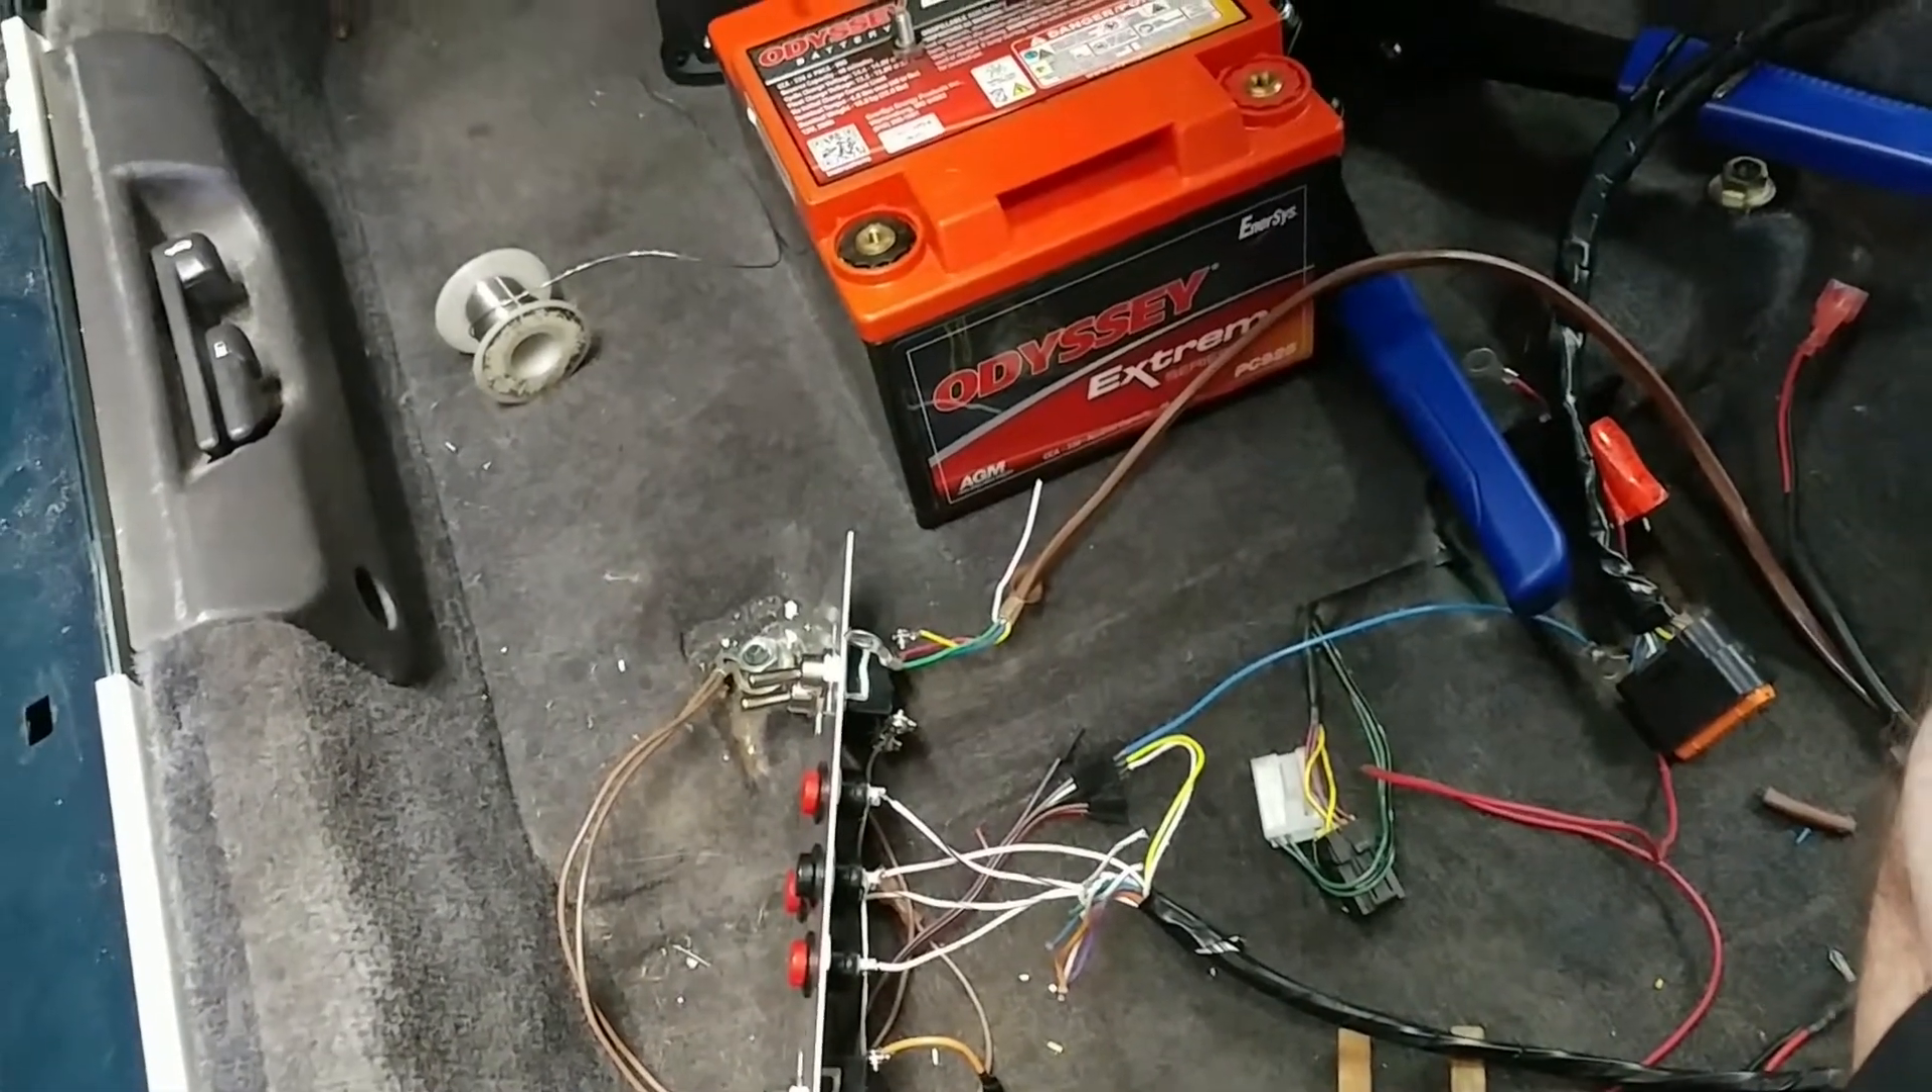I don't have the batteries all wired up yet.